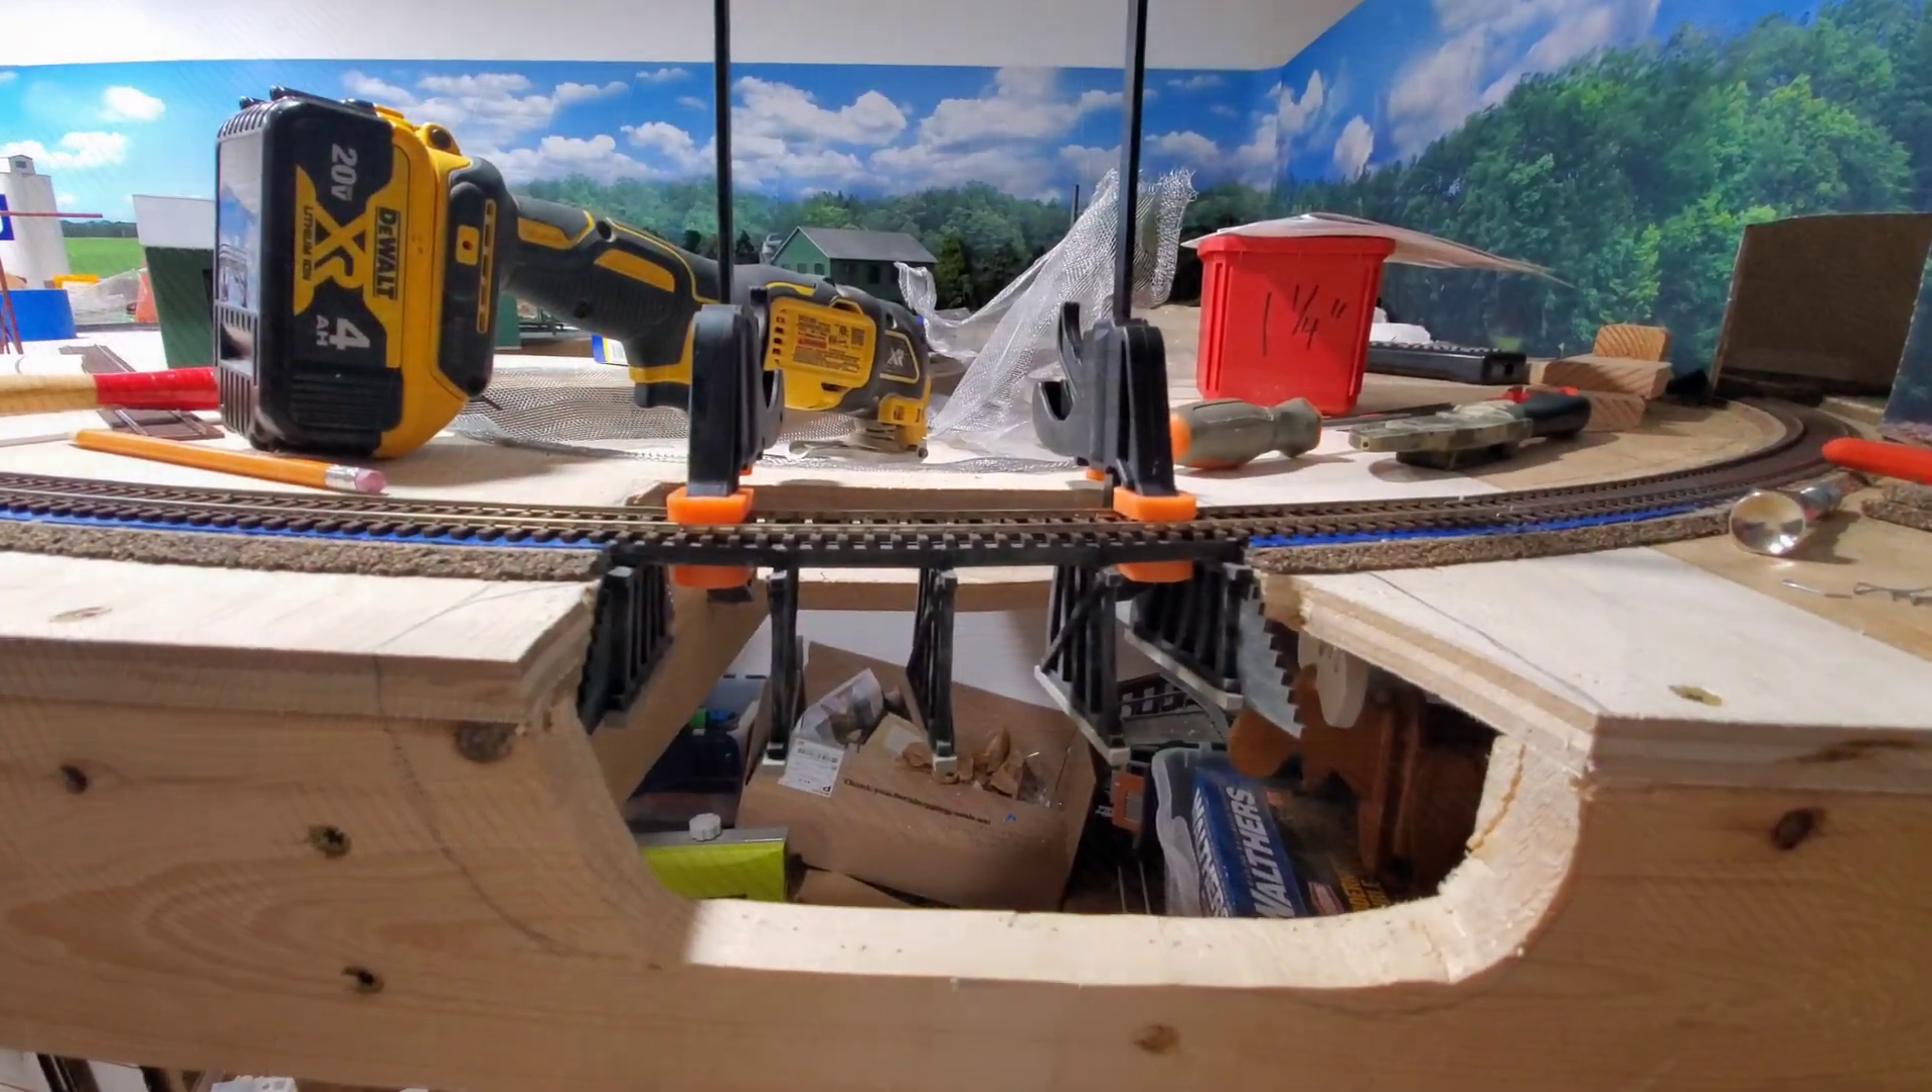All right so now our bridge is put together and I went ahead cut out the section uh this was it right here.